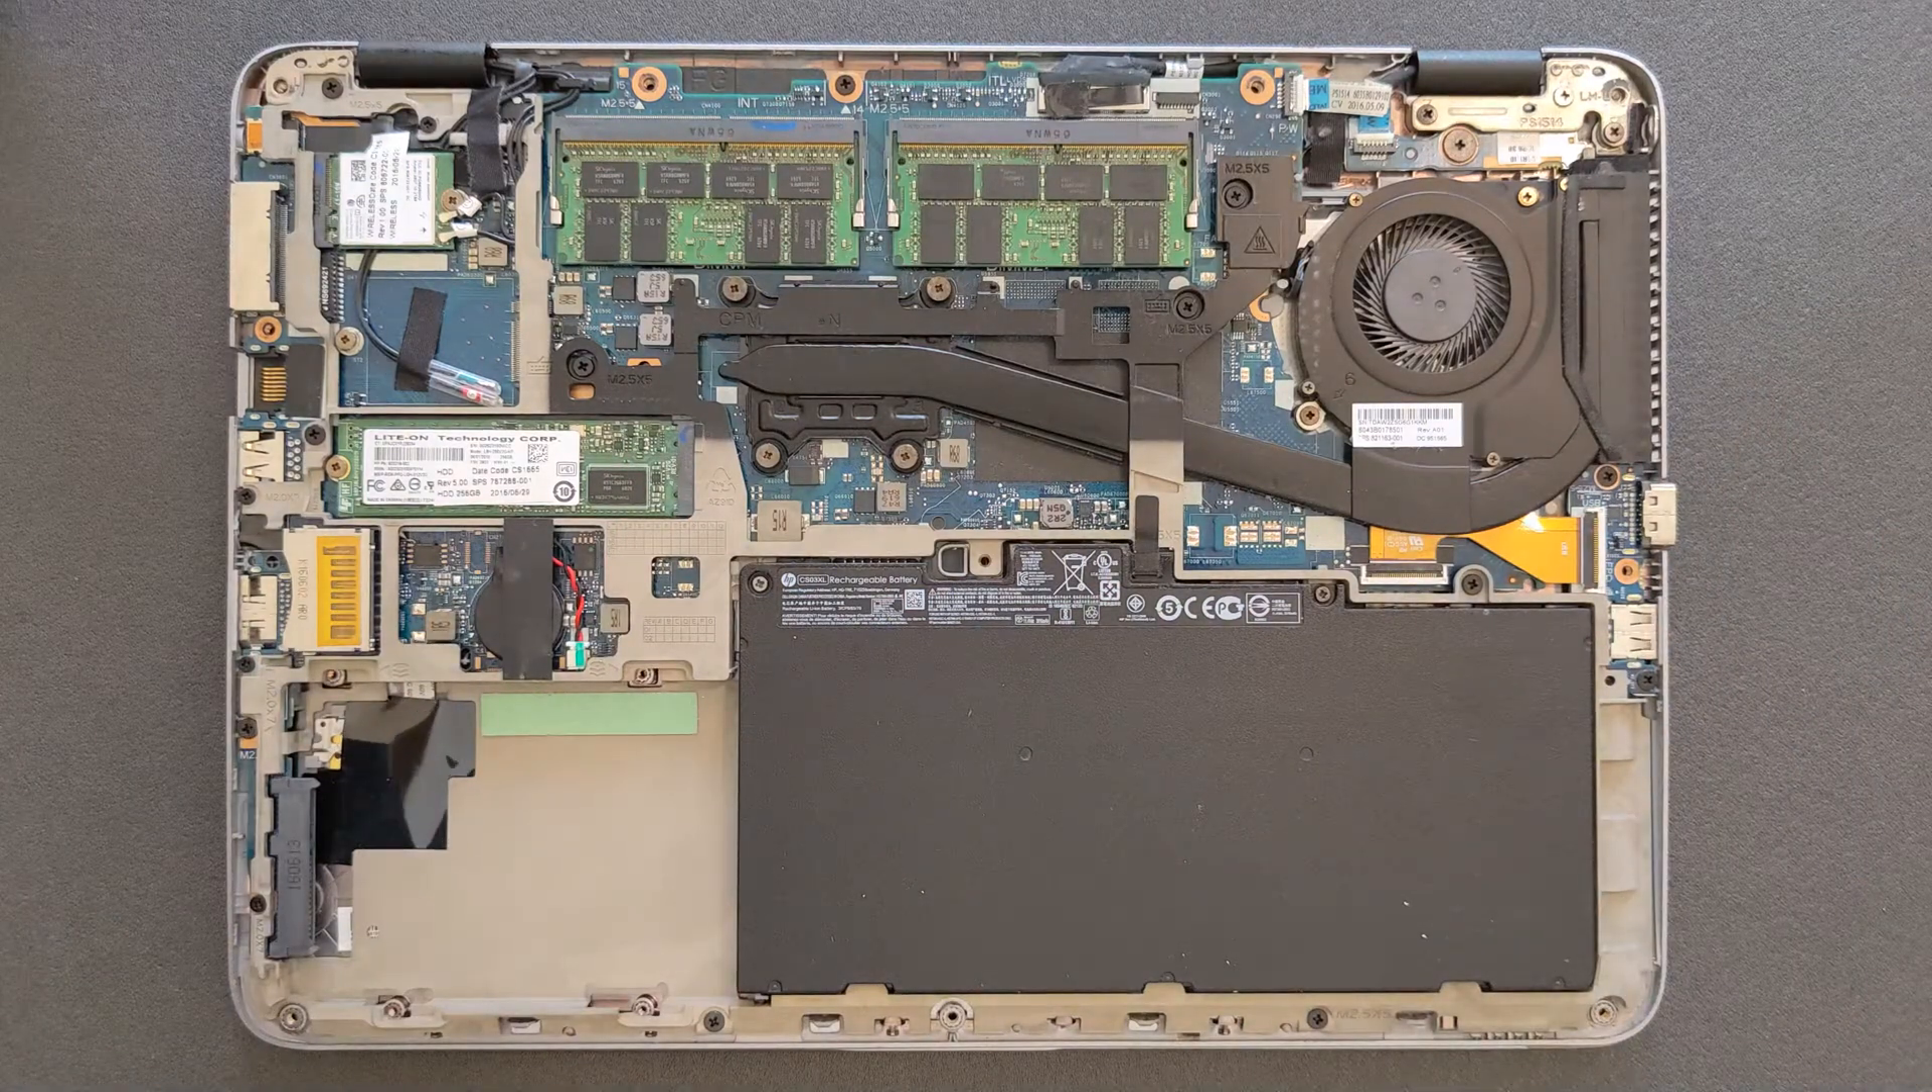That's it ram upgrading is done all left to do now is uh put your back panel back again.